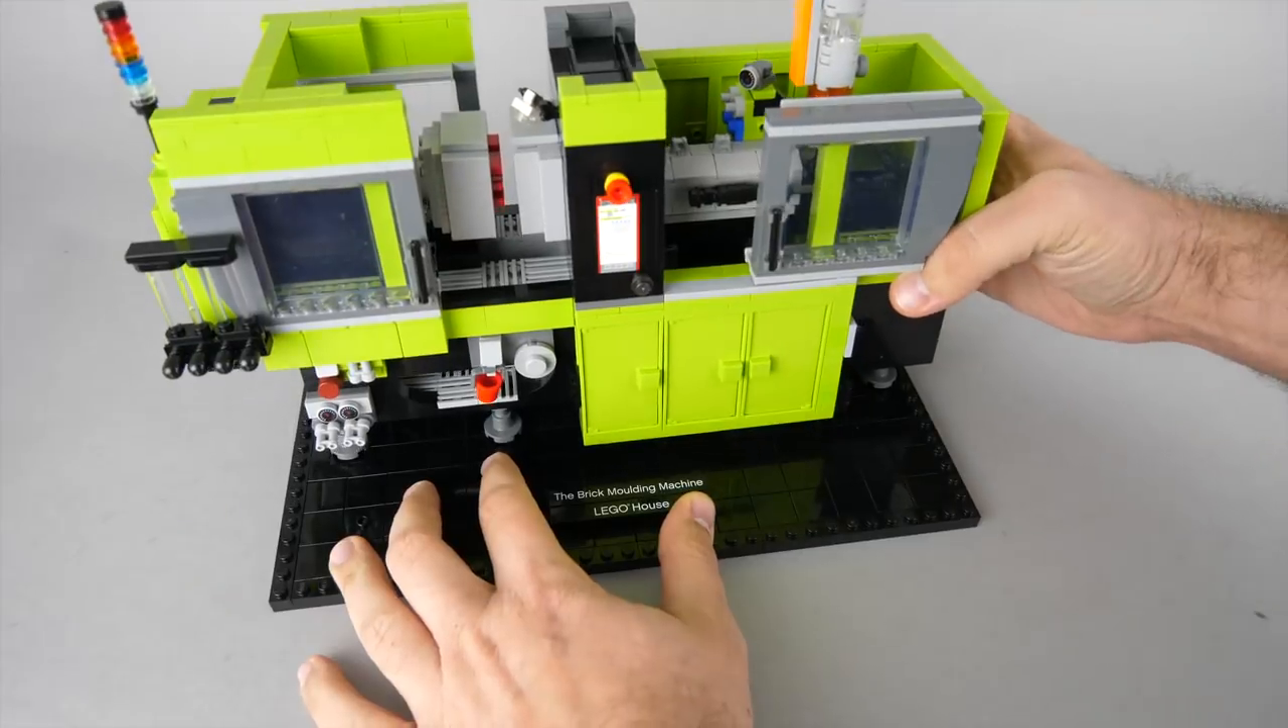And after adding more than 100 different tiles the stand is finished and we can do the final assembly.